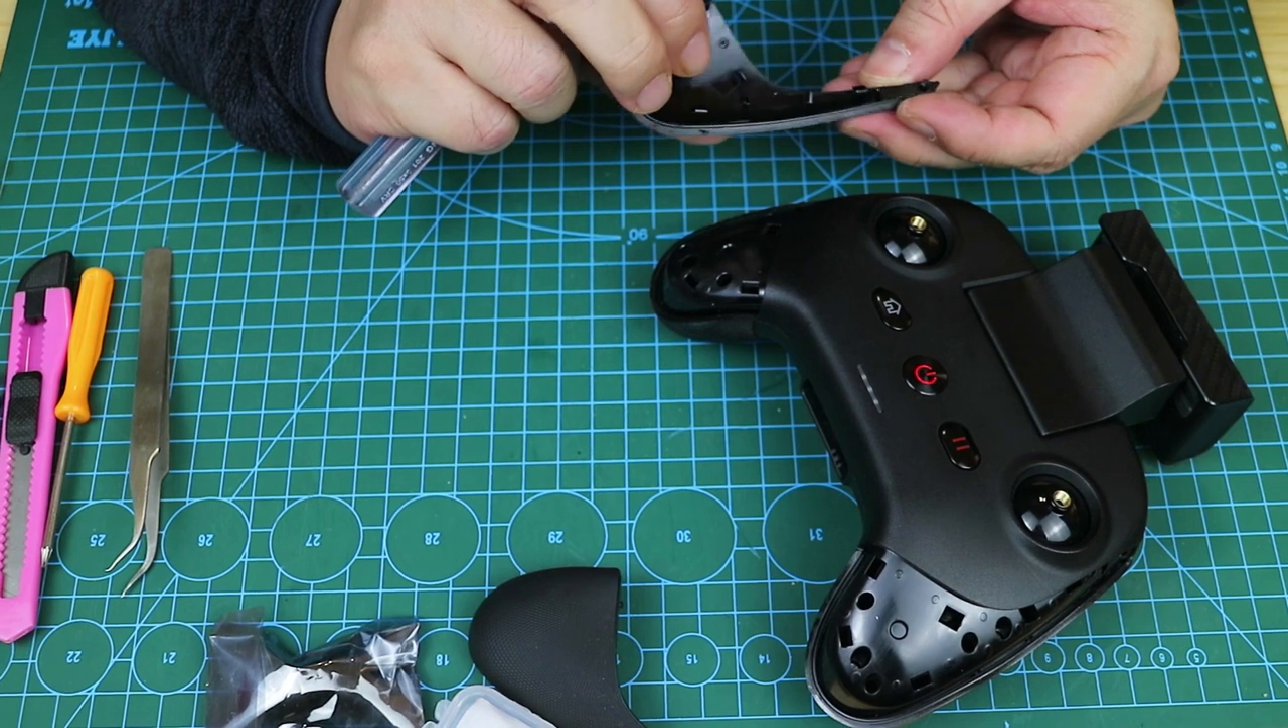Okay, I've pried off the rubber grip on the other side.